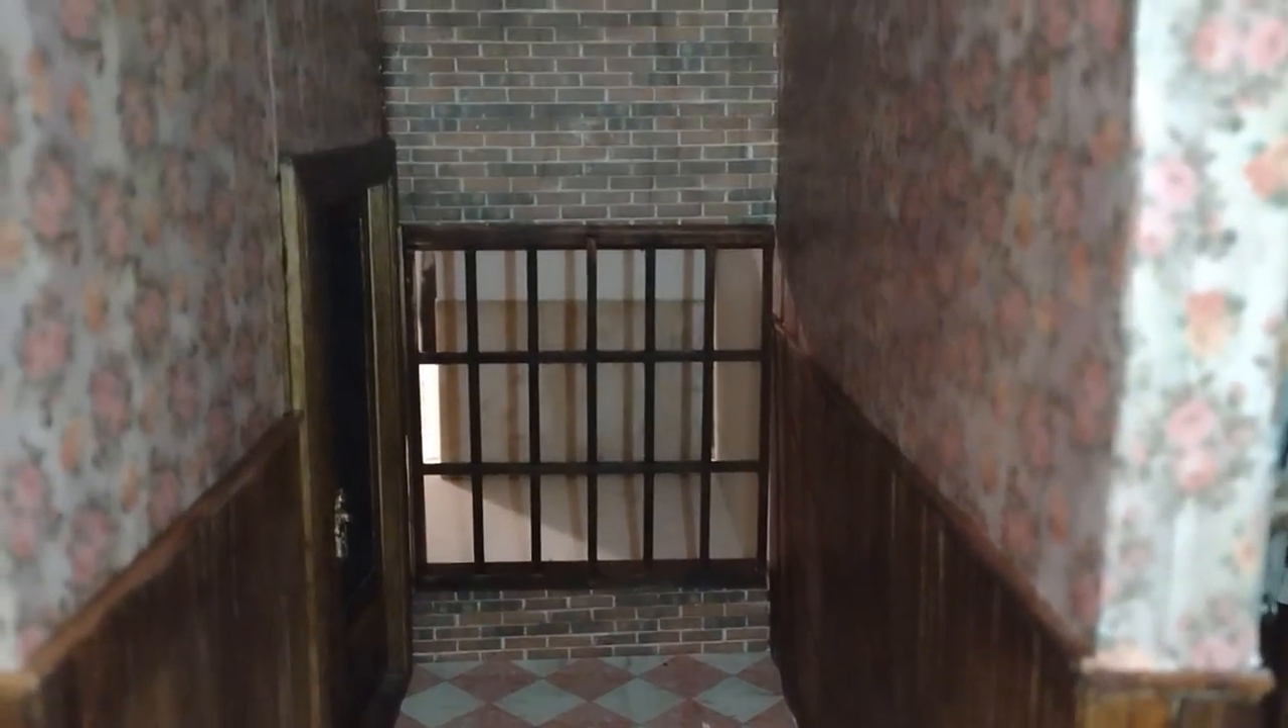So now that the beadboard is dry I've glued in the door and I've actually added the brick in the window to the end of the hall that separates the hallway from the music room.